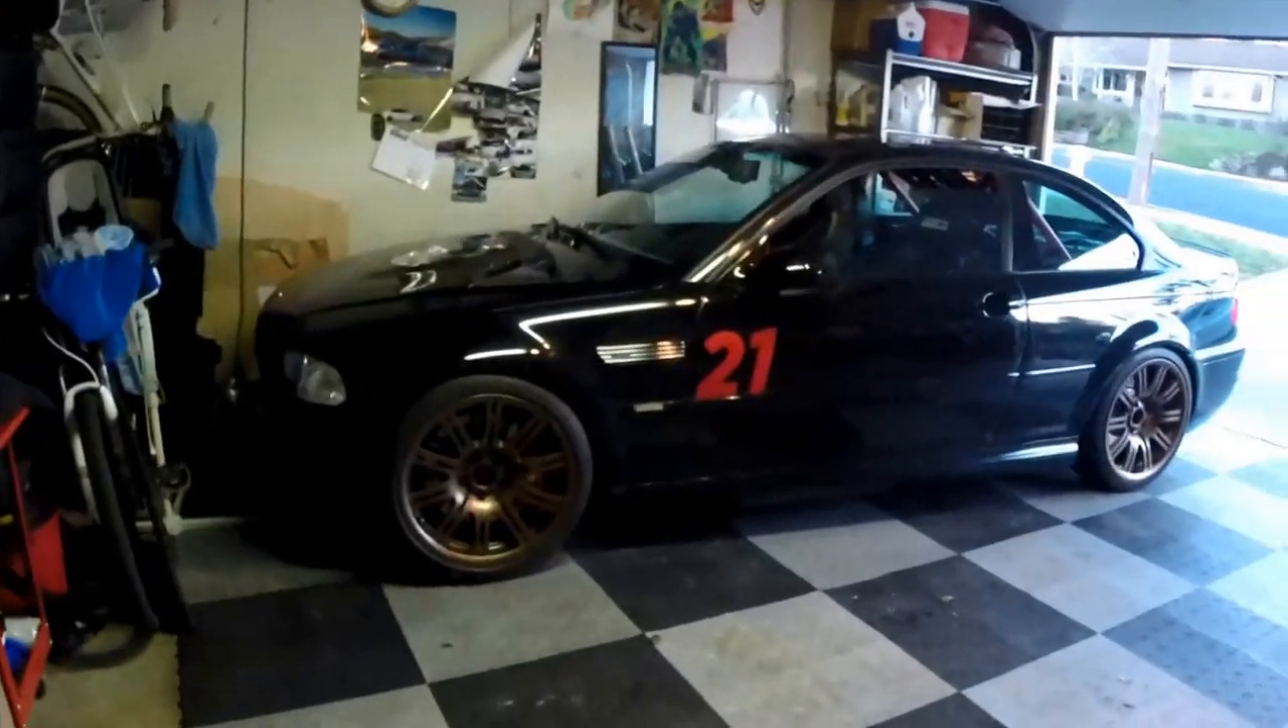So the wheels are painted and installed.